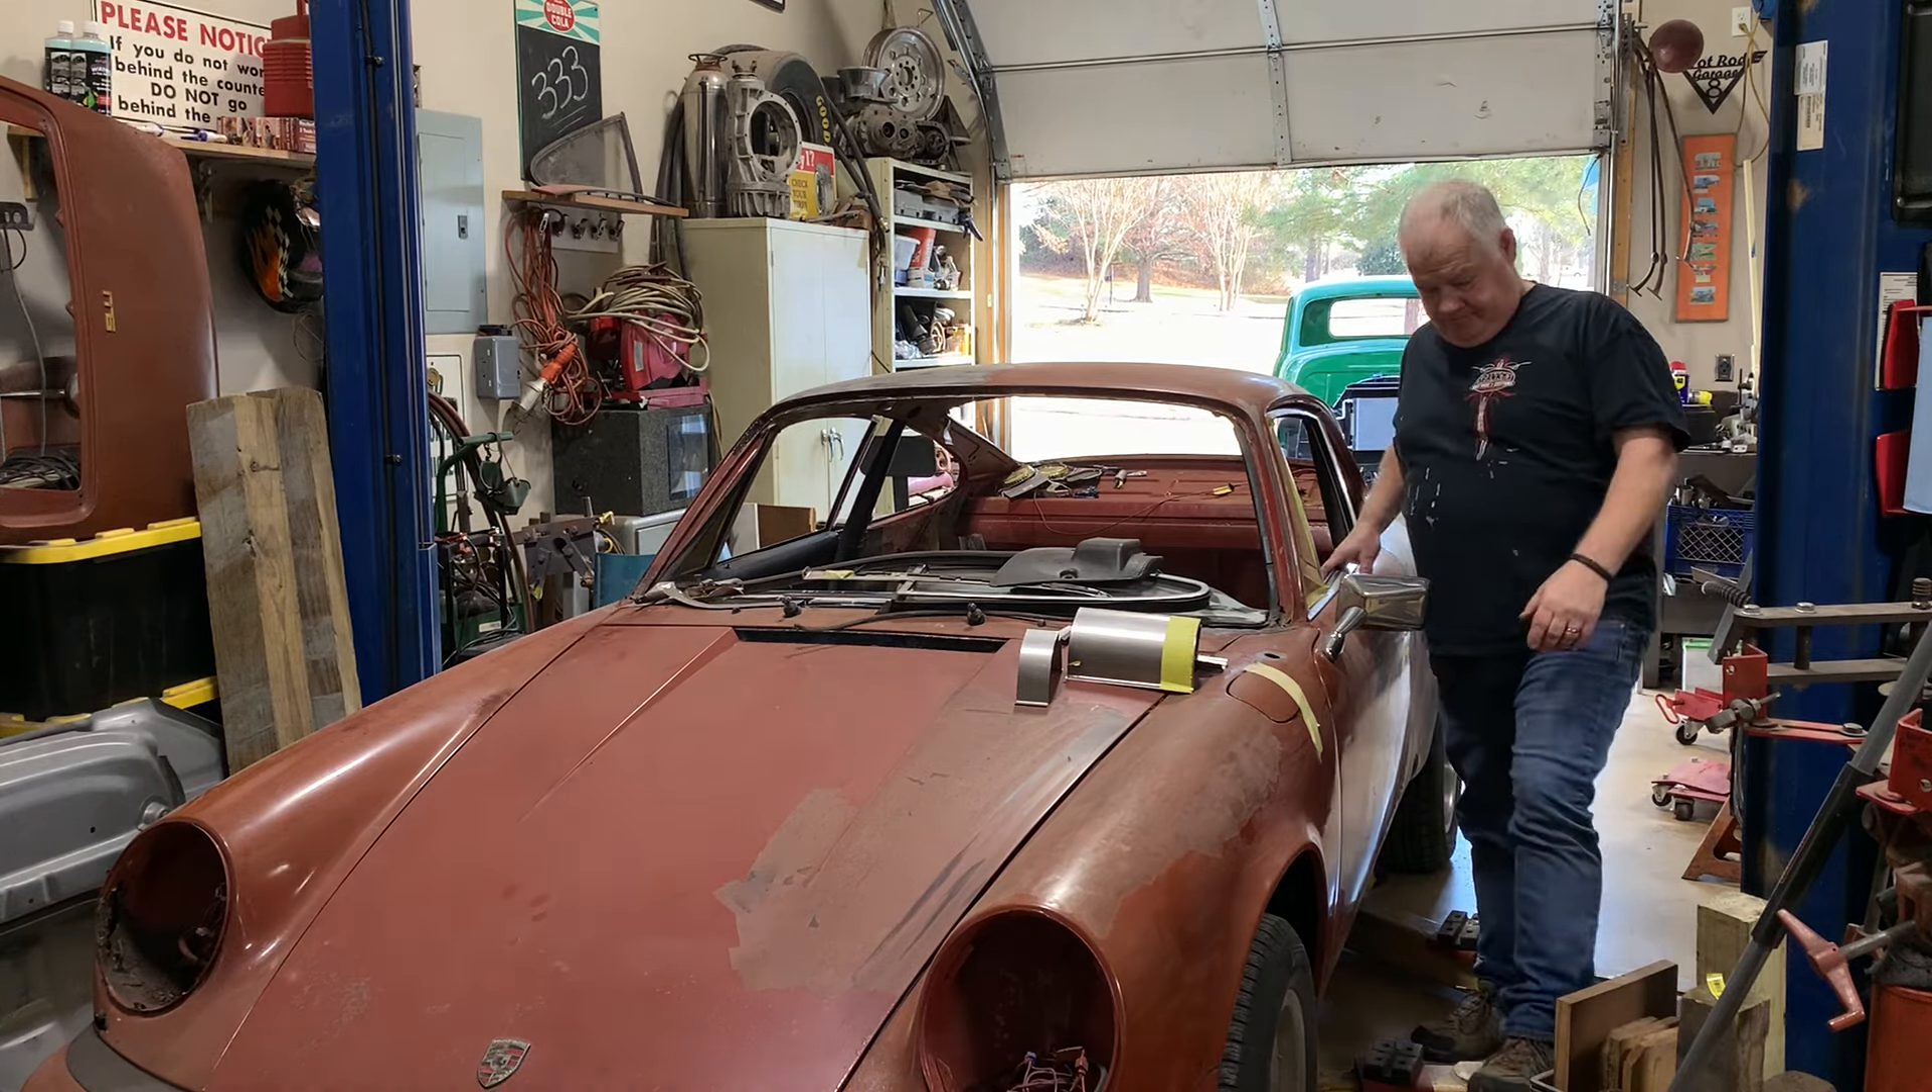We've still got the paint to go, the body work to go, the interior to go, put the glass back in, long way to go, but we saved this 911 from the crusher.